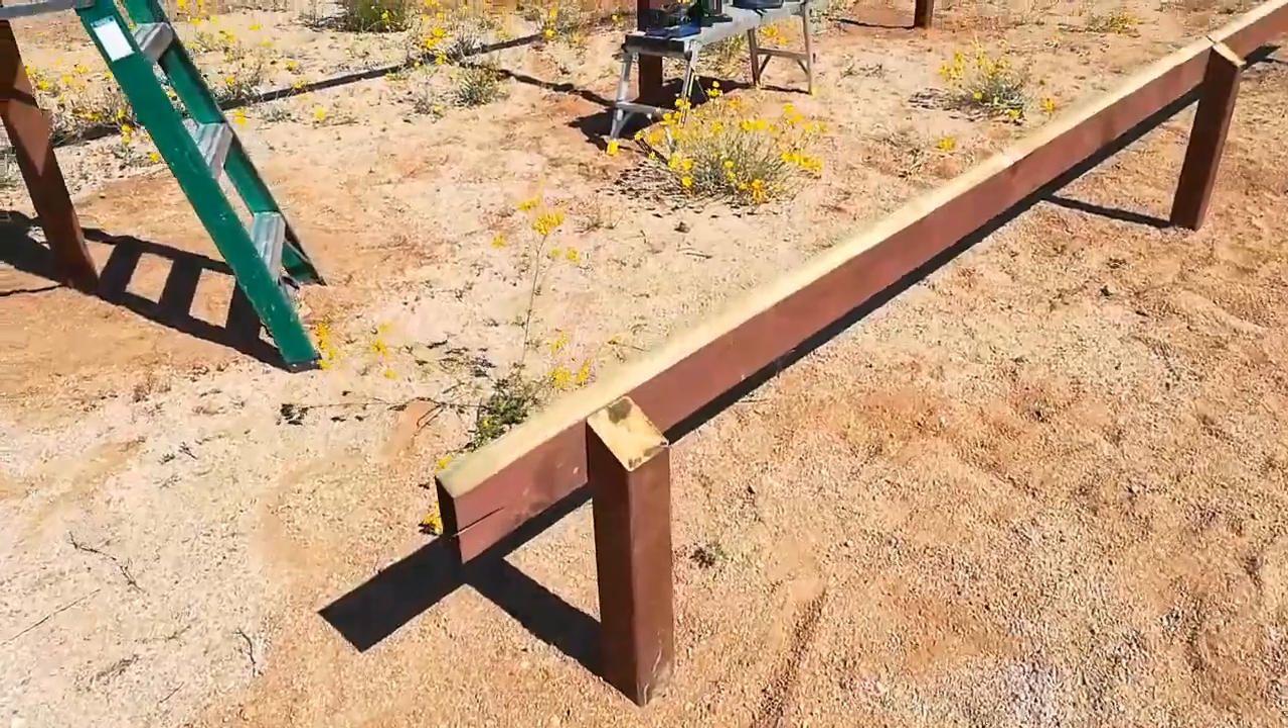Here you can see that the beams have been attached the bevels line up appropriately between the post and the two by six and the total length of the run is 20 feet.